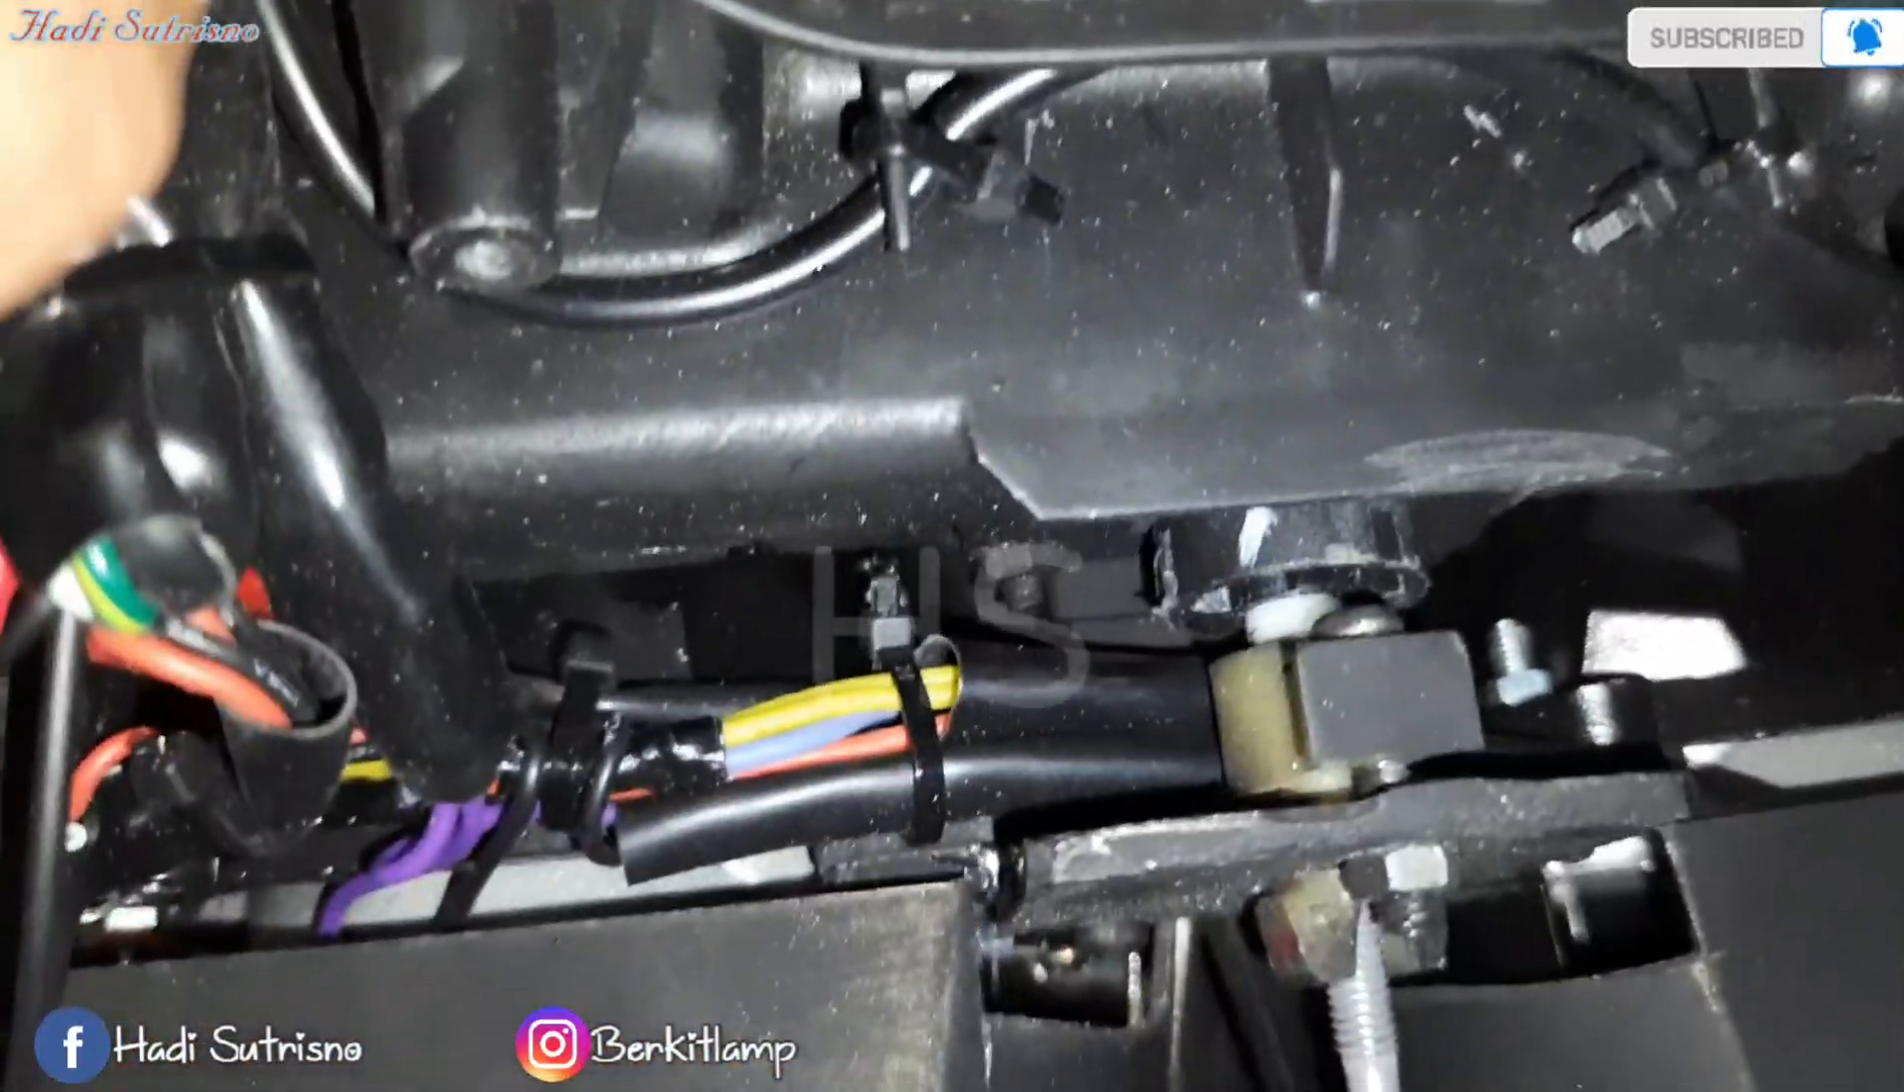Untuk perkabelnya ditaruh di belakang semua dan sudah diiketin pakai kabel tis.